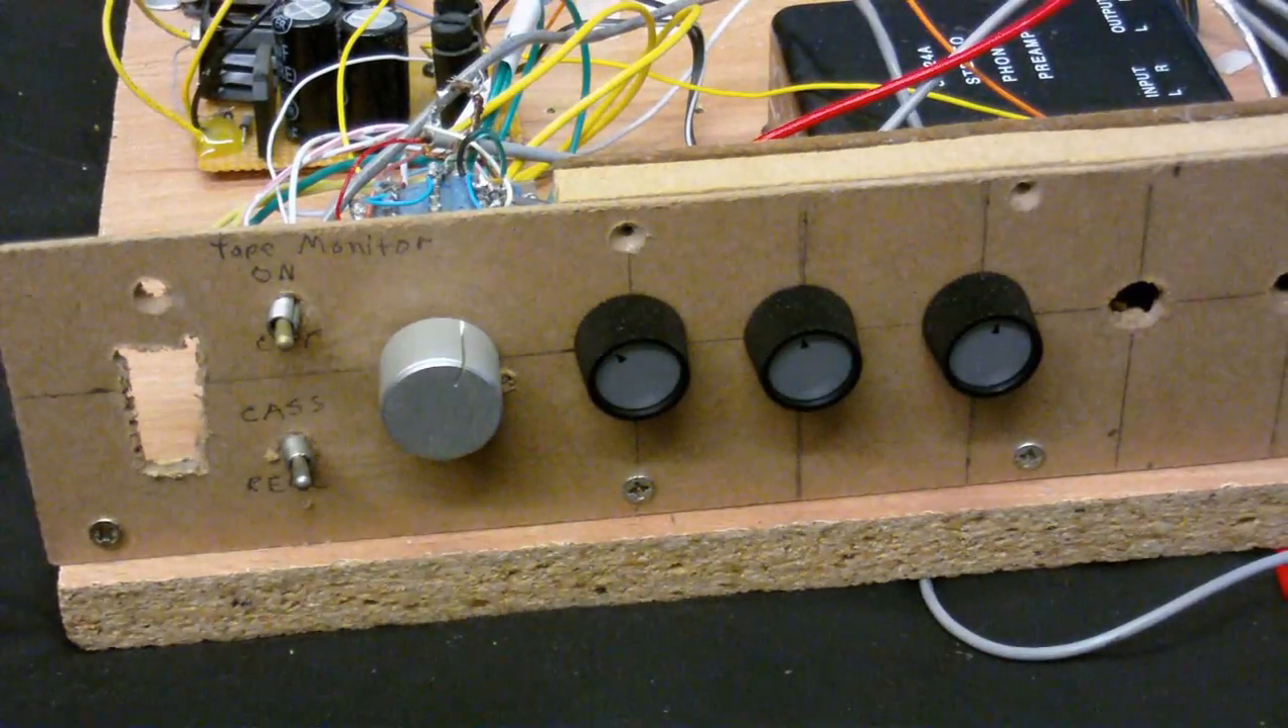As you can see, I've put the front bit back on with the knobs on it.